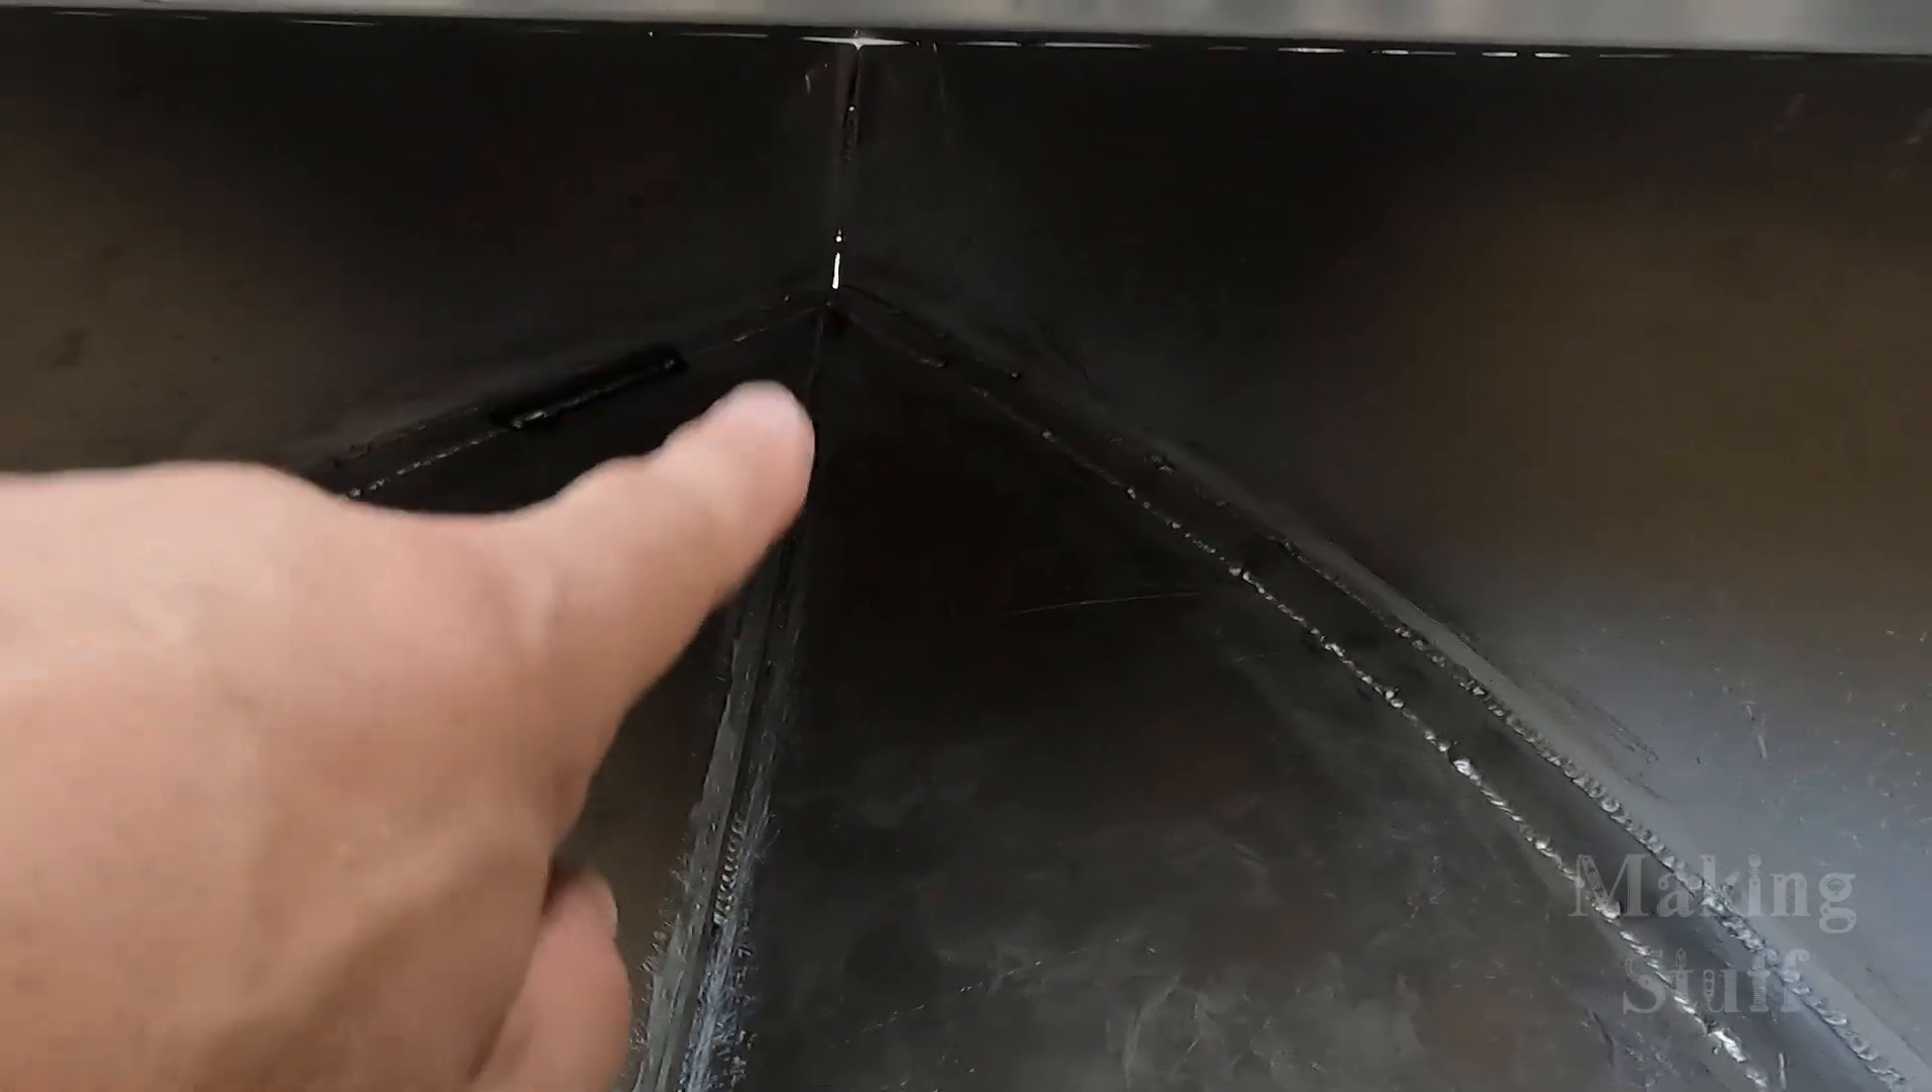You can see a little bit of daylight poking through right there. That's because I haven't welded the nose yet.